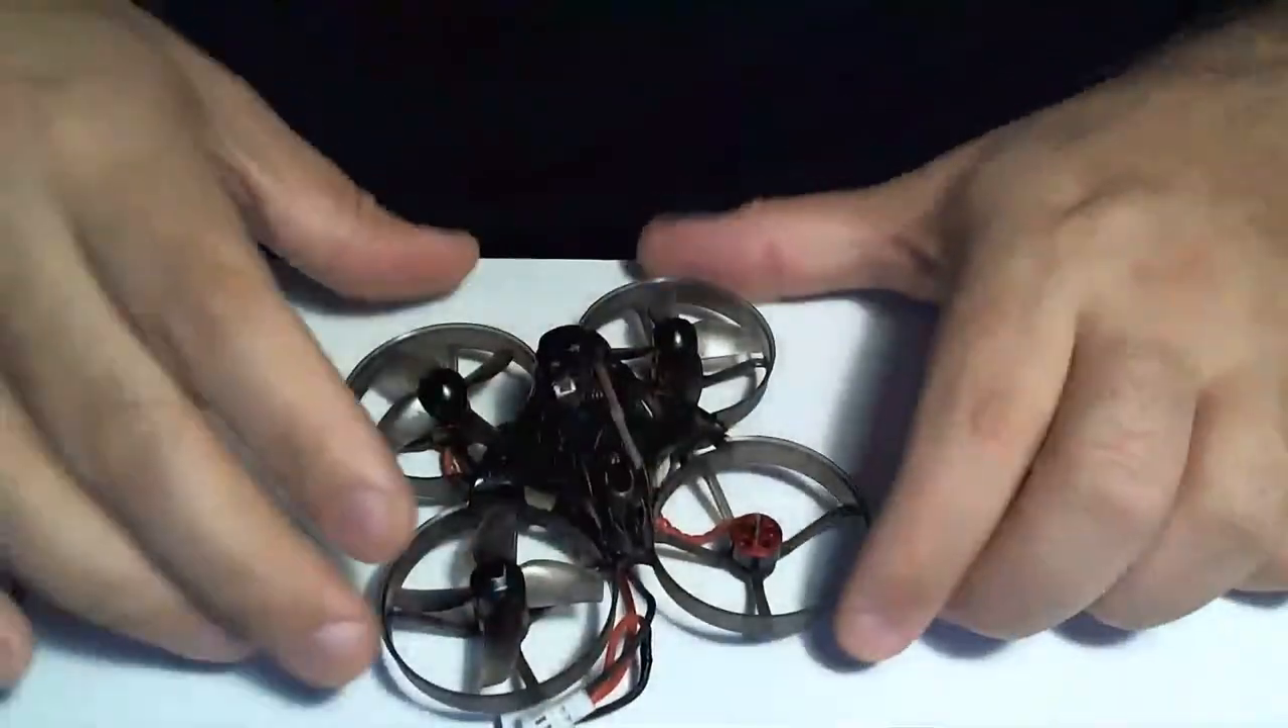One more propeller to go on there.